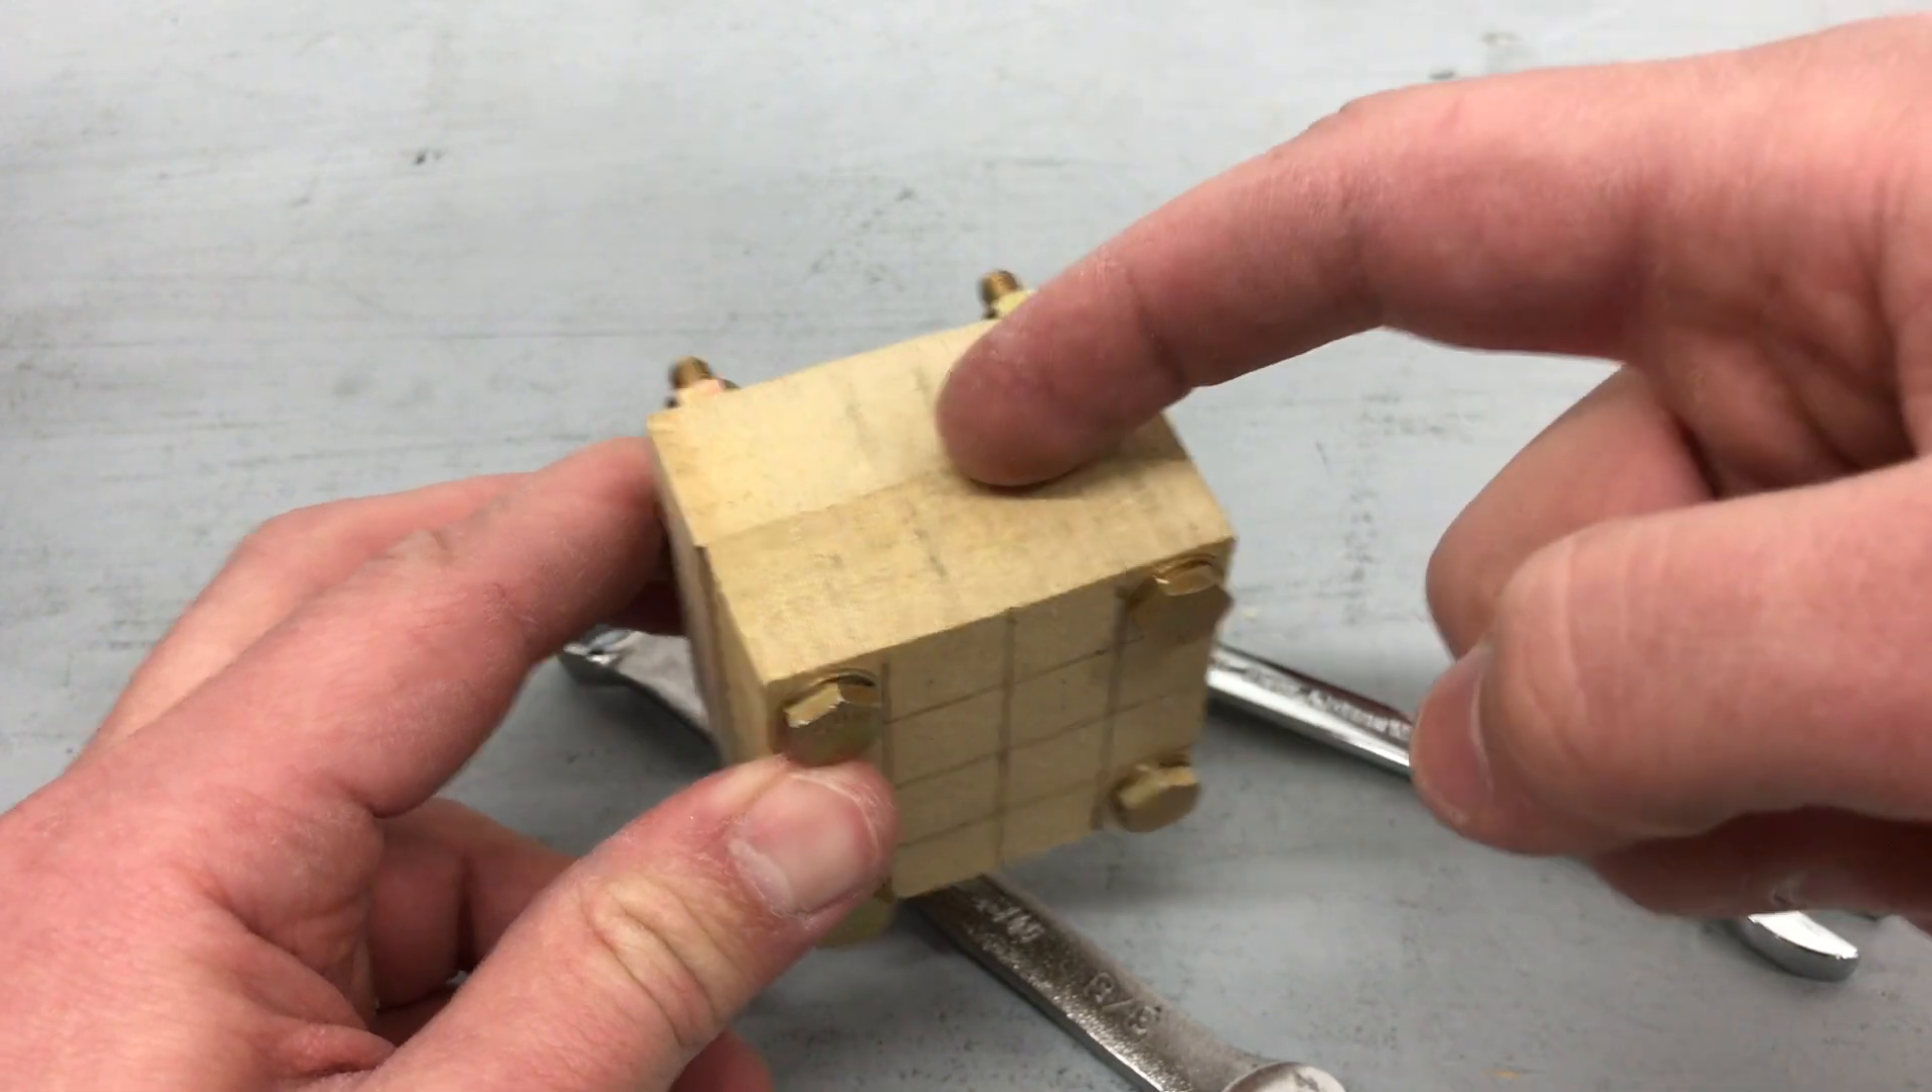Okay, I have the two halves bolted together and I'll tighten down.